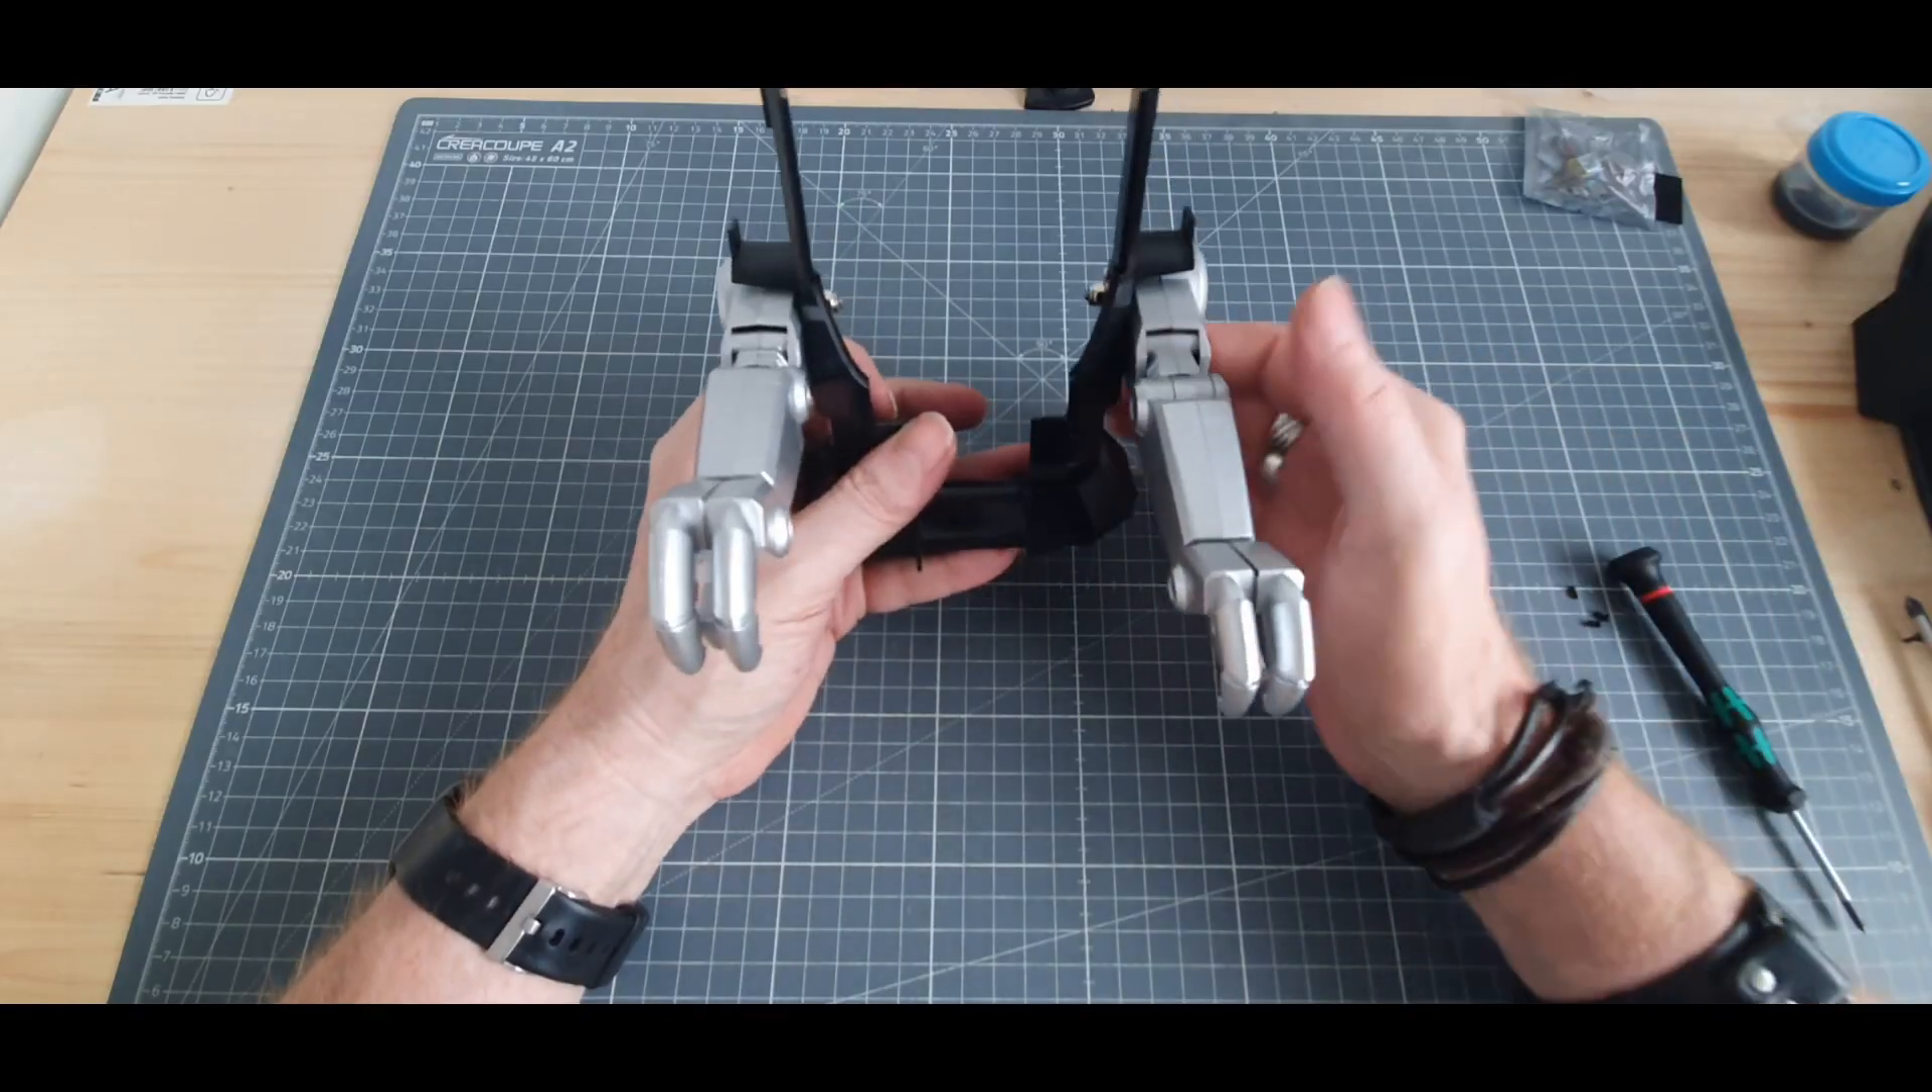Donc, voici nos deux bras d'installés.